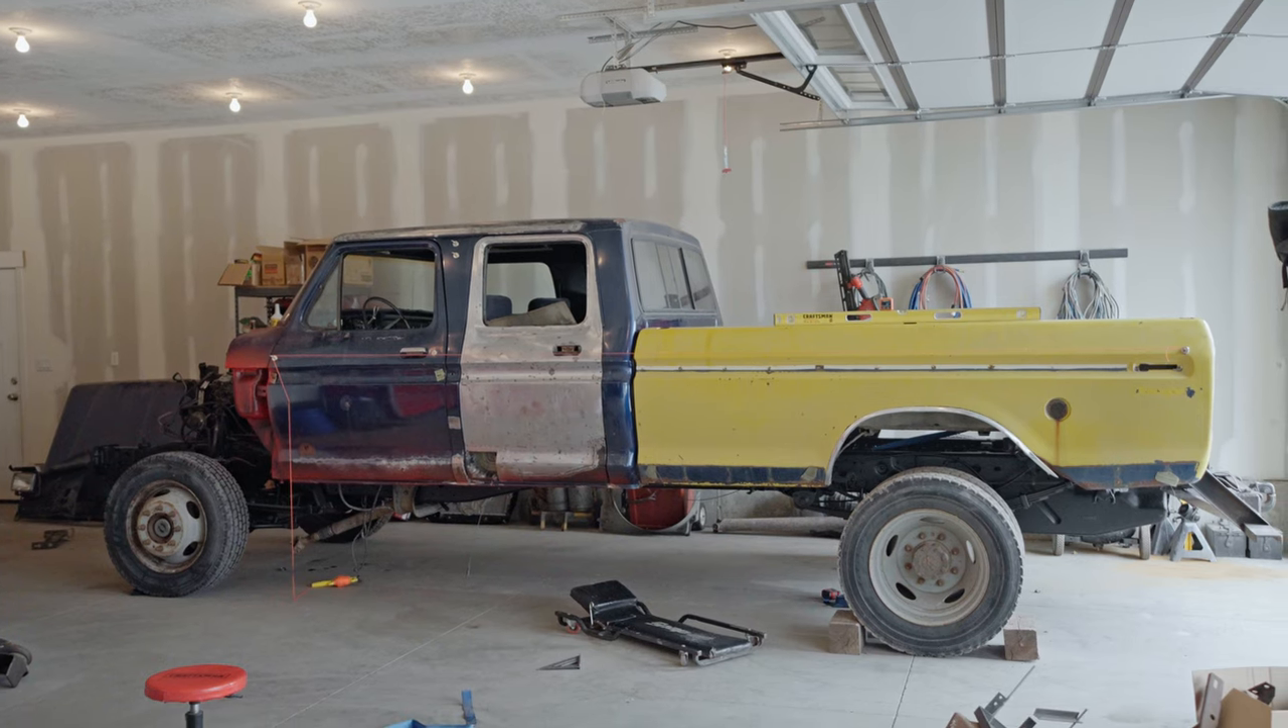Everything's looking really good right now the wheel wells are lining up good with the tires.